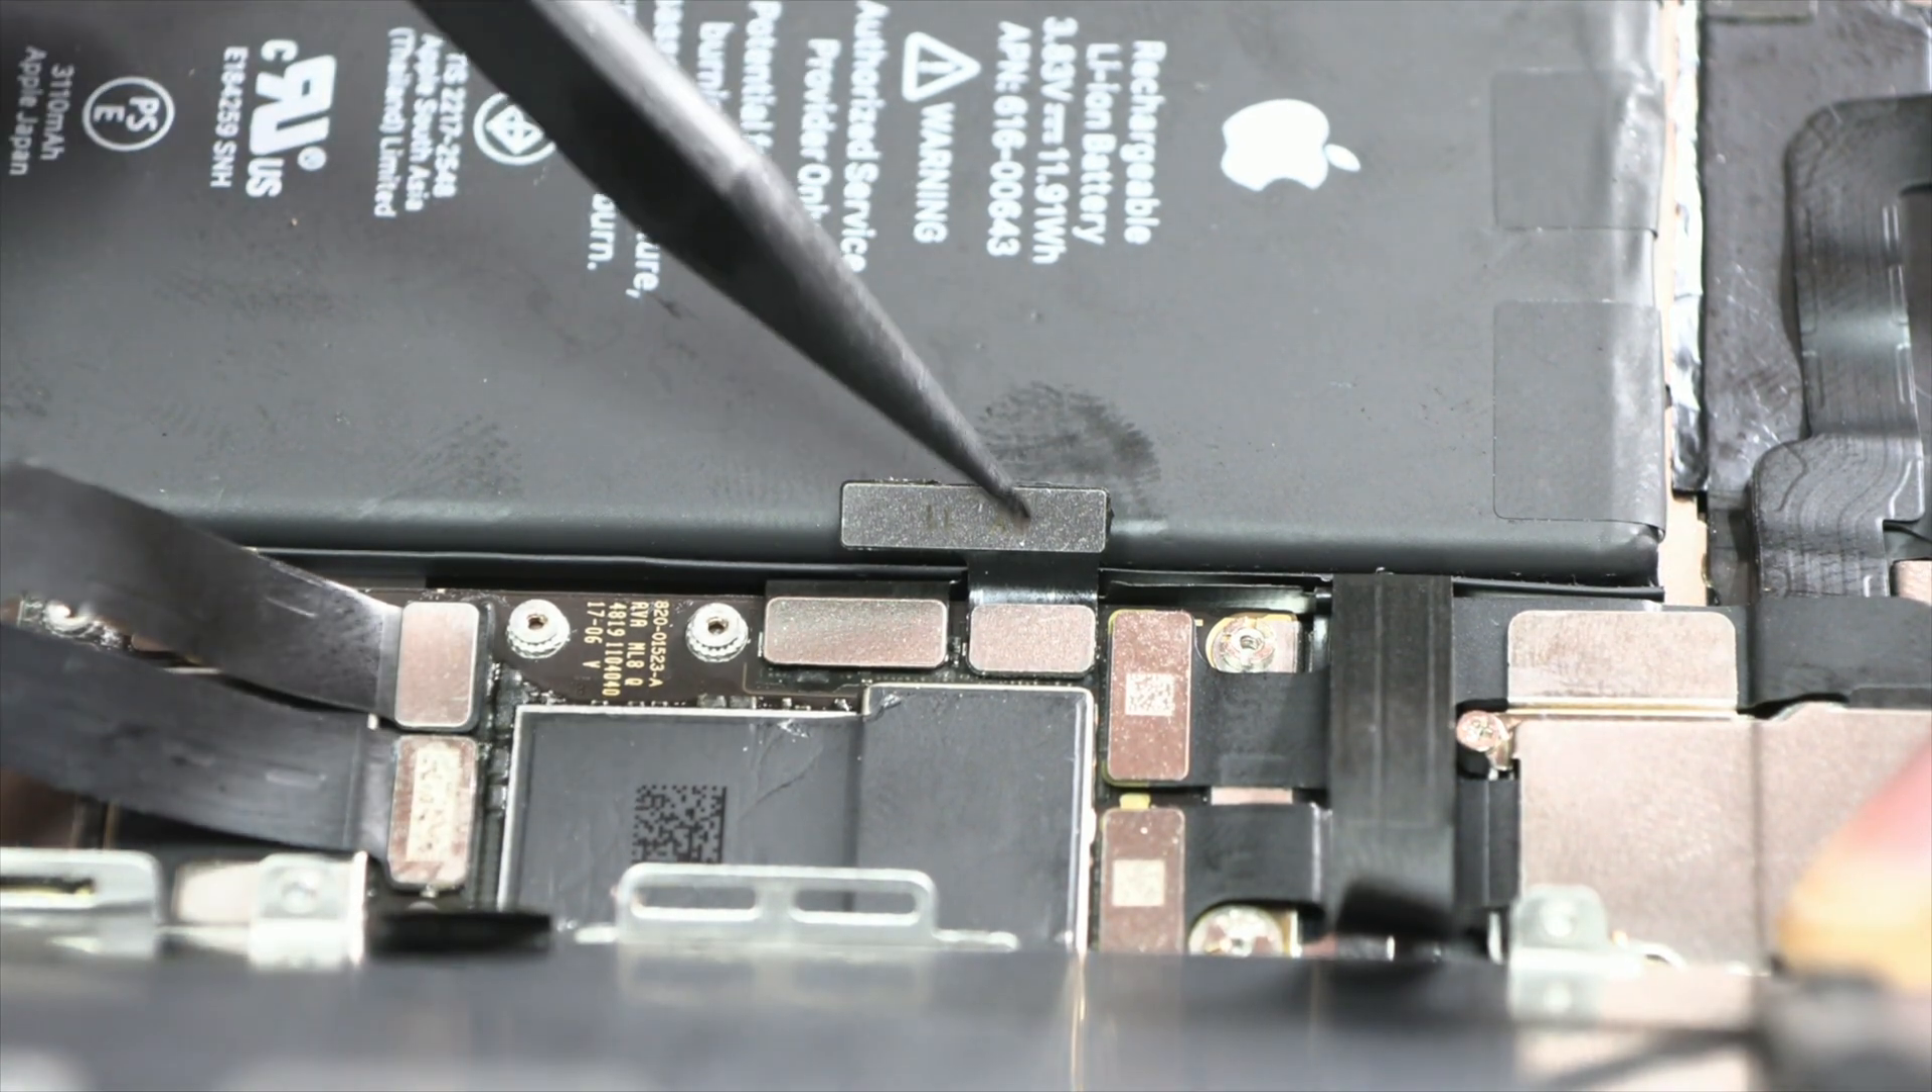Por el momento, he dejado el flex por fuera, para que puedan verlo.